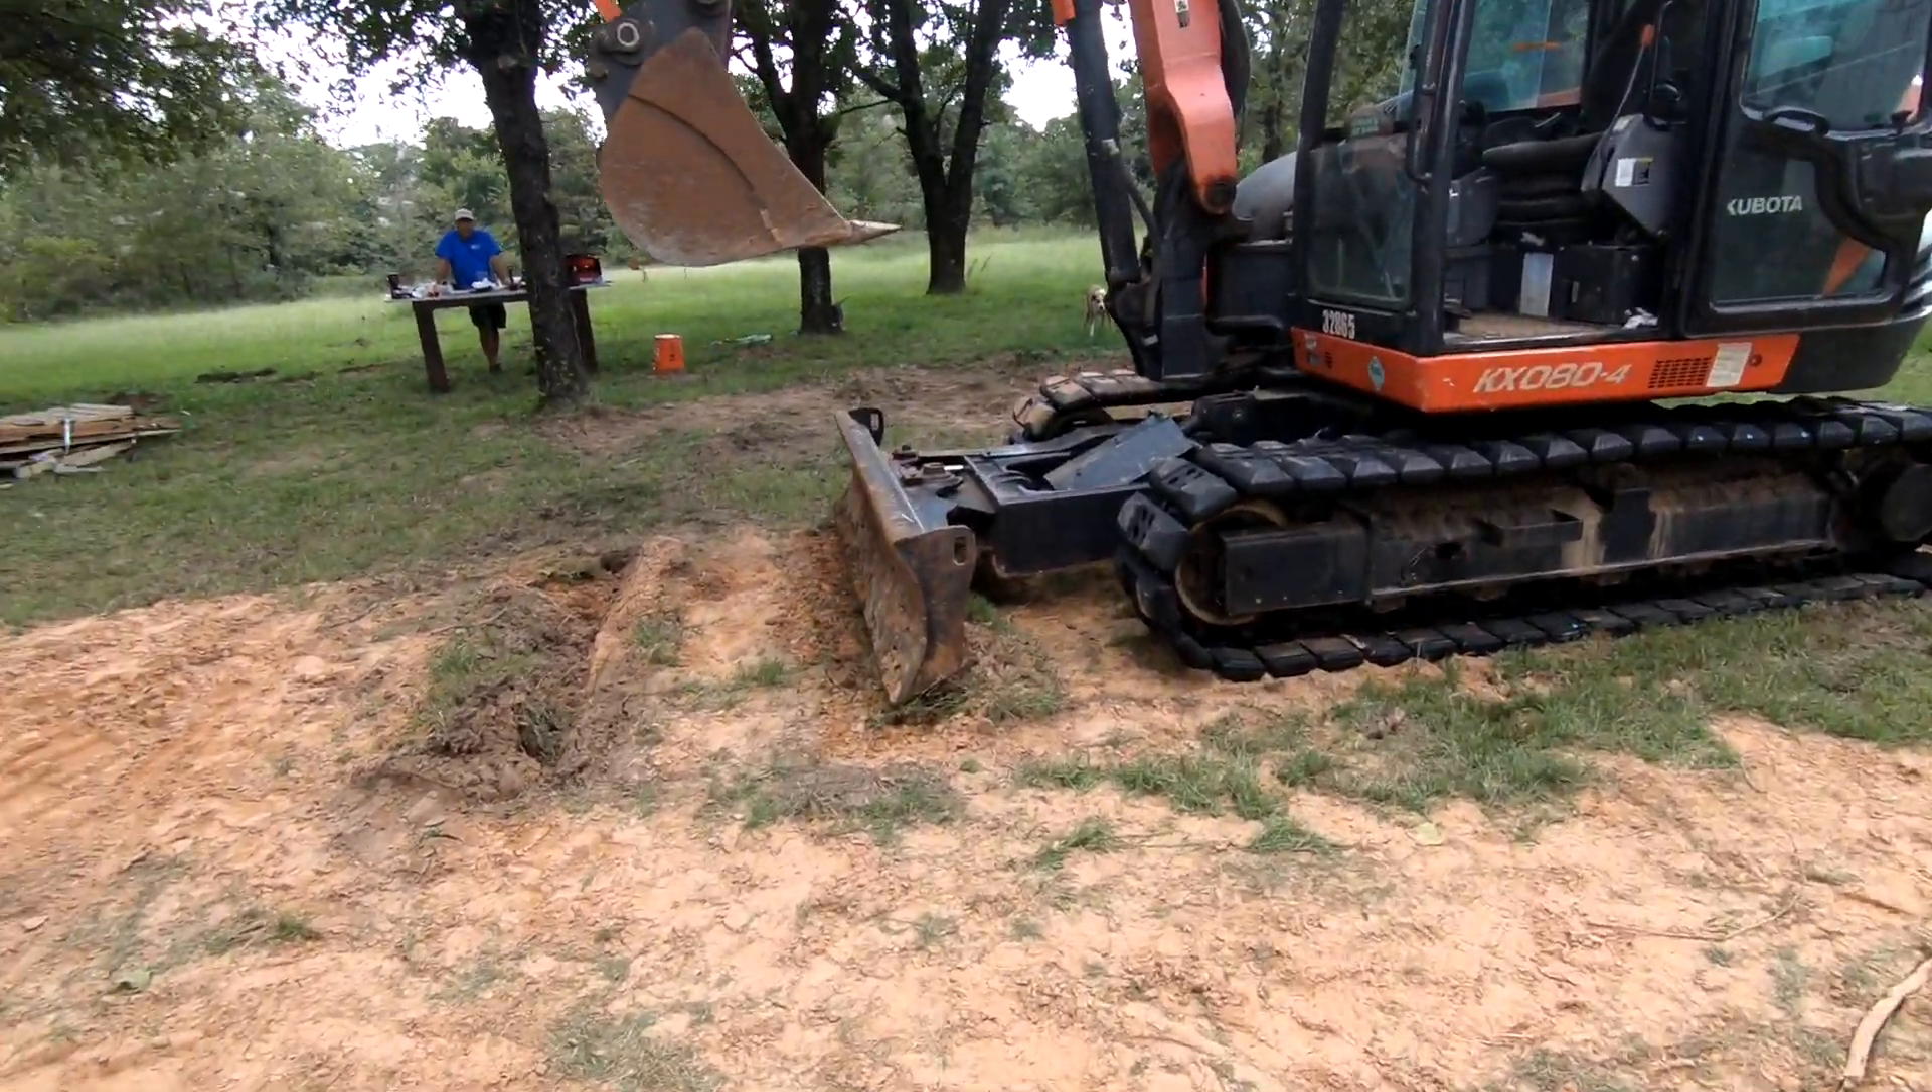Okay, so we are done with putting these tracks on the machine.